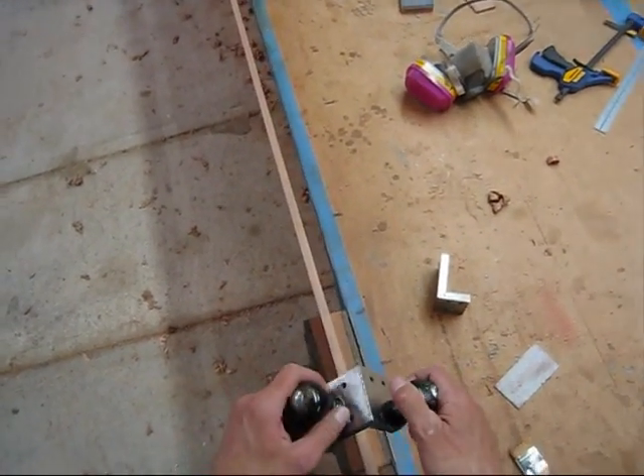So I took apart an old hand plane, and cut a couple carriage bolts, and now I have handles on this.